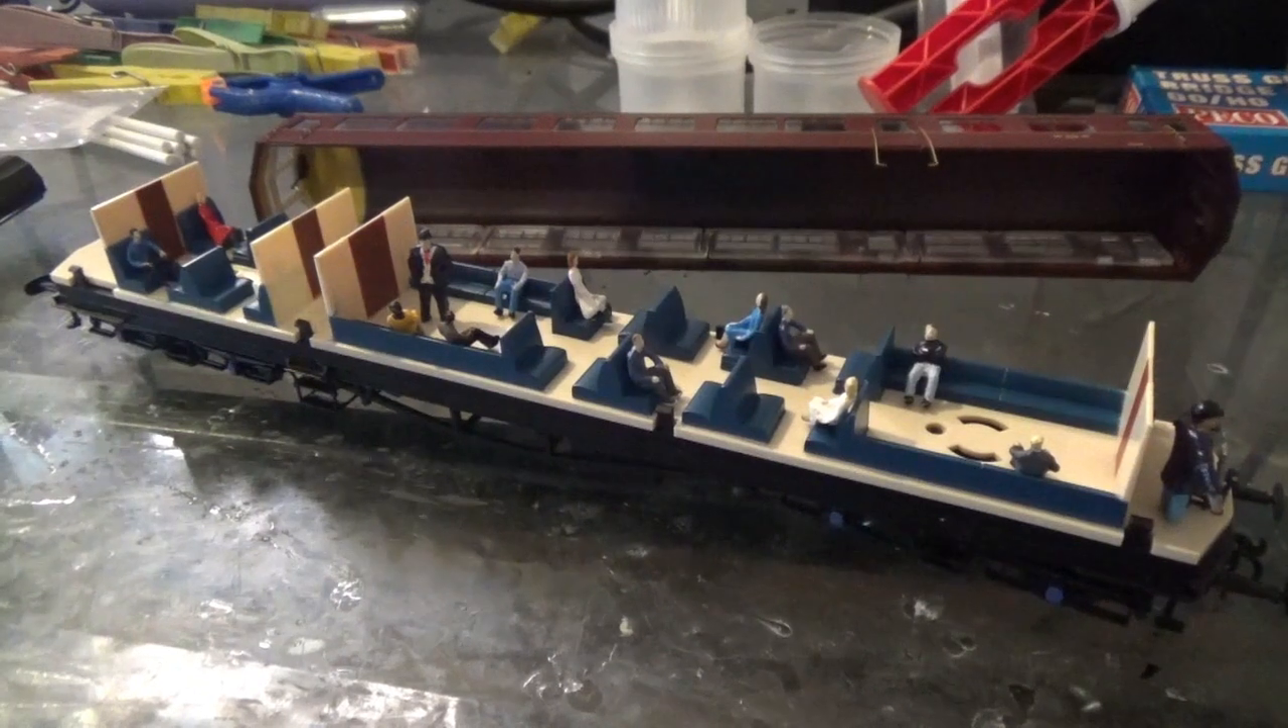So all the figures have now been added into the interior of the auto coach.